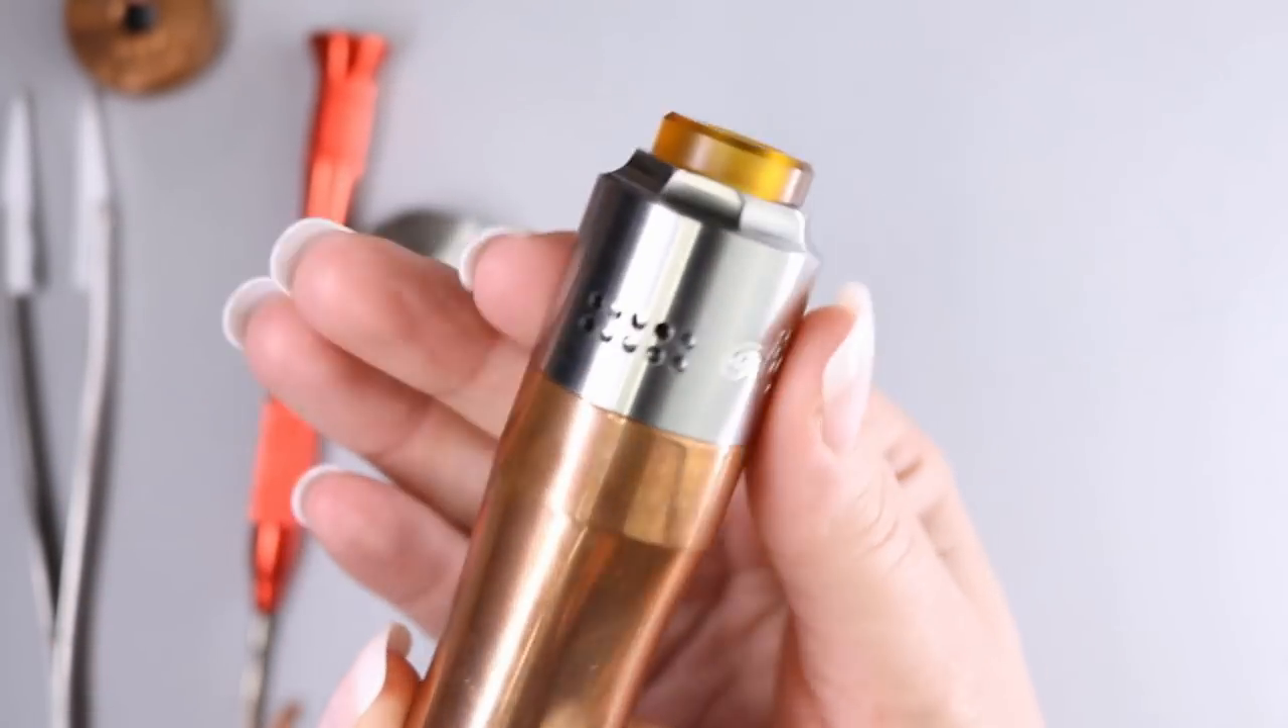Let's go ahead and put that top cap on. And you'll see there it slides right up to the copper there and butts up against it.